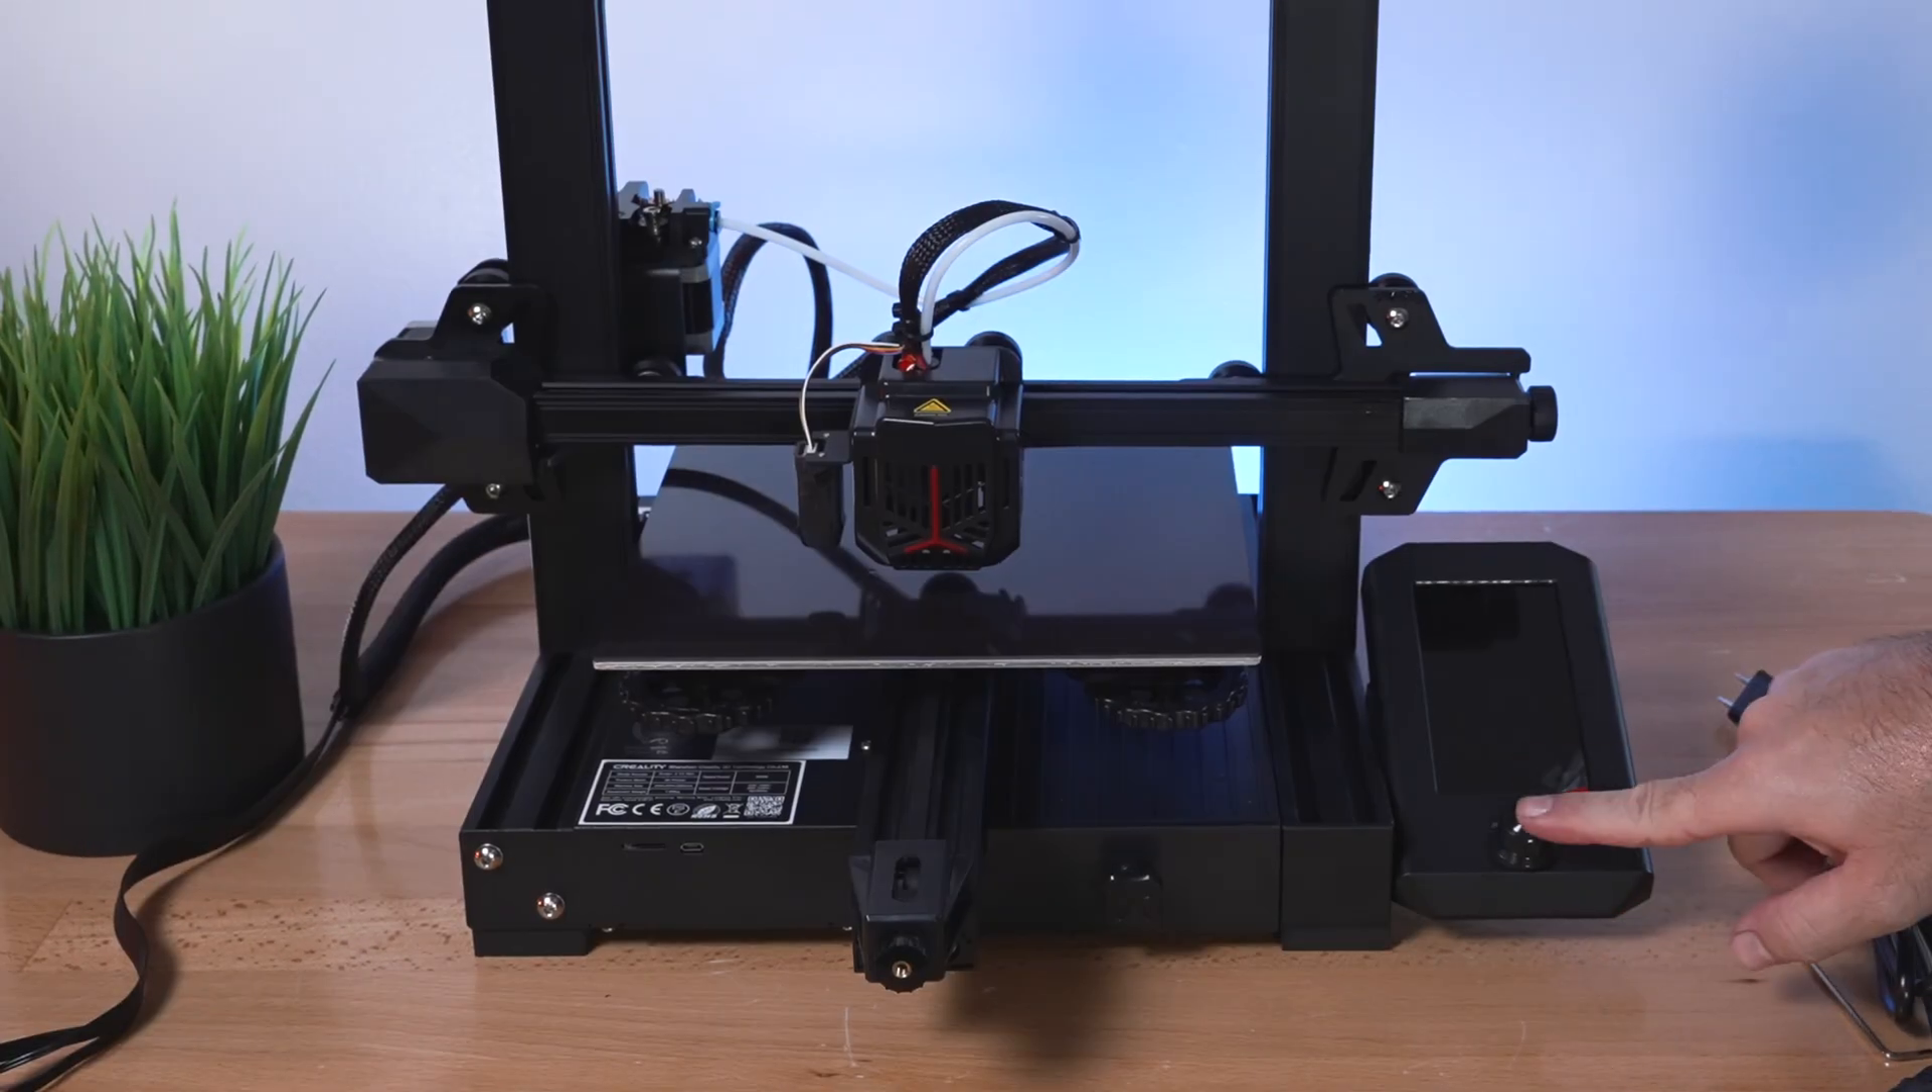Now we have our screen installed.